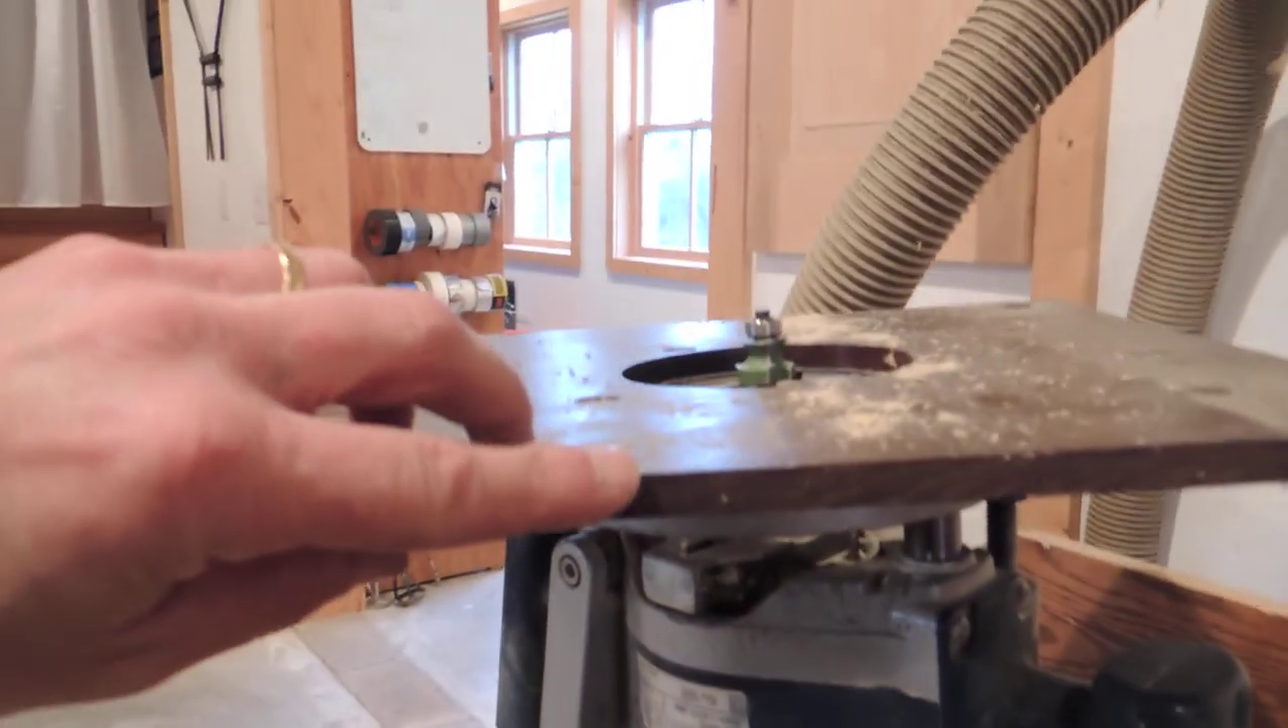It's a 1611 and you know you mounted the the router to the bottom of the plate there.